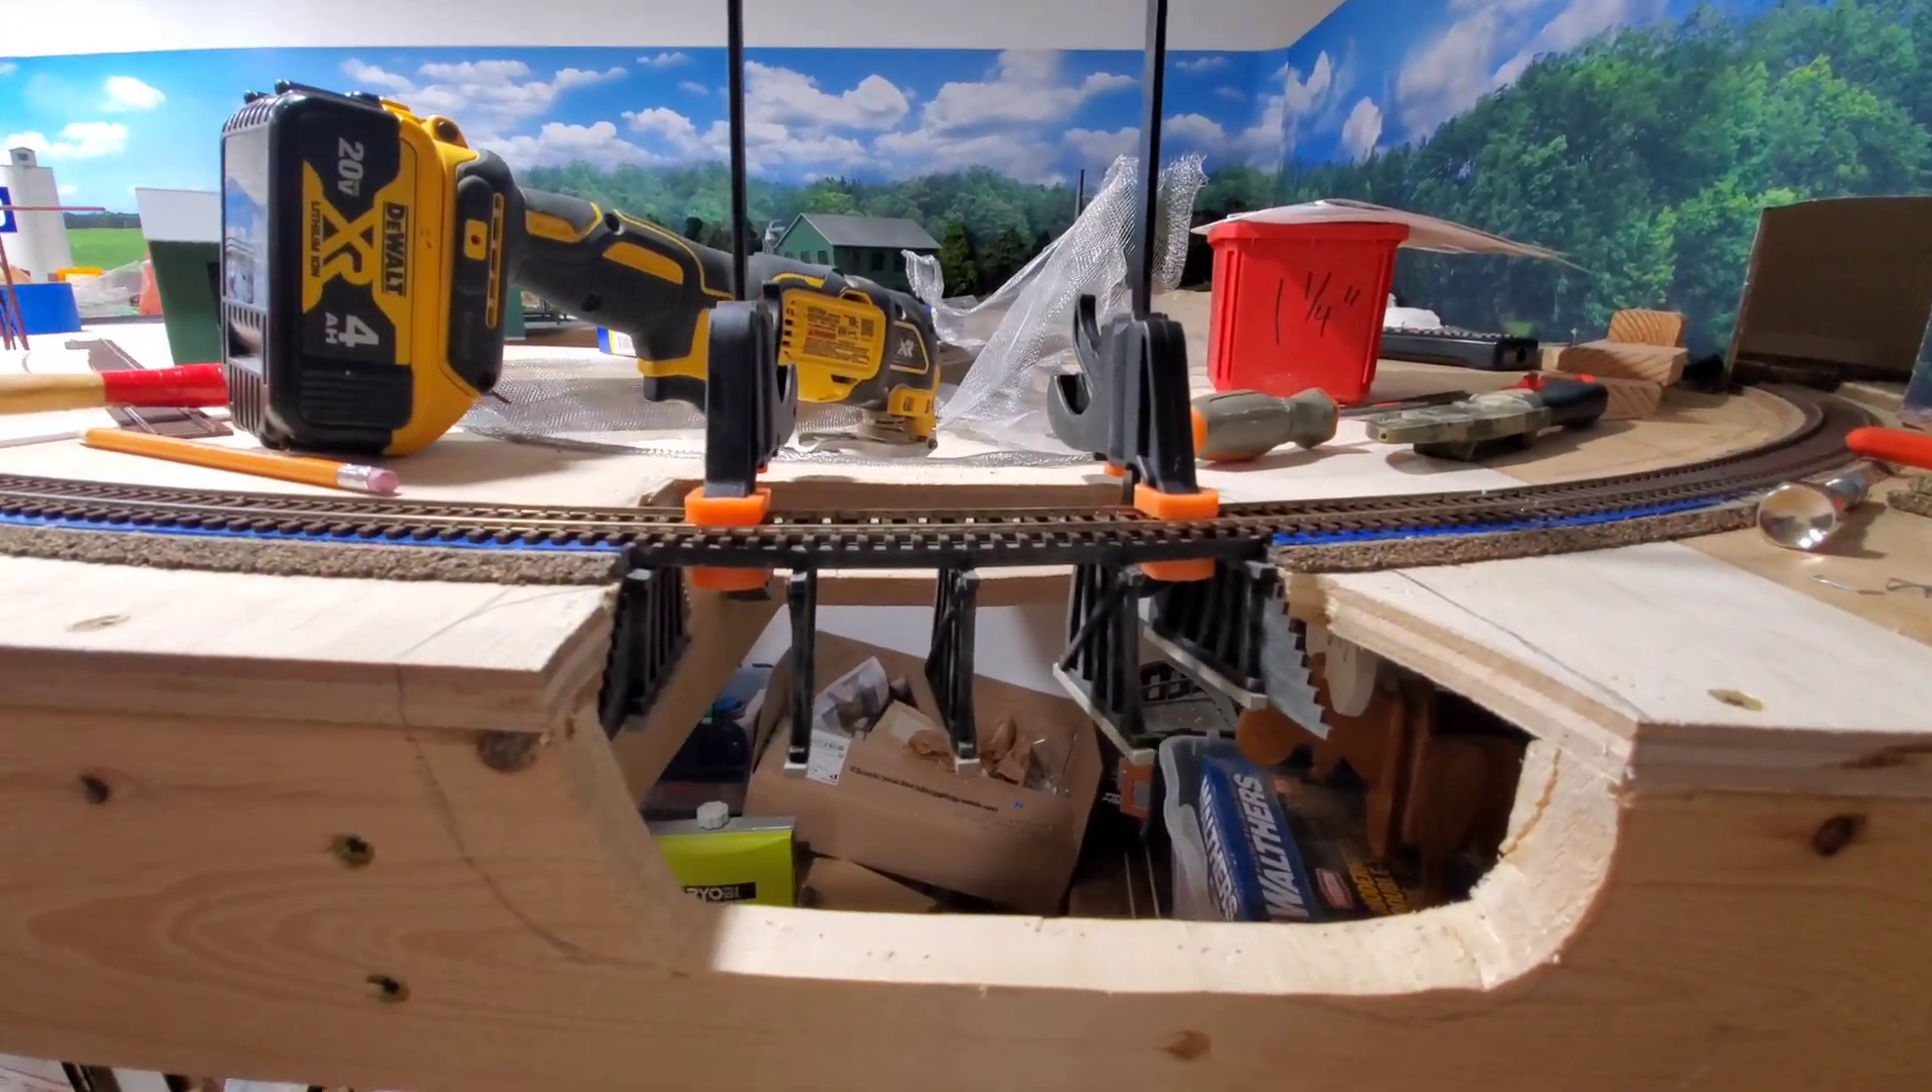All right so now our bridge is put together and I went ahead cut out the section uh this was it right here.